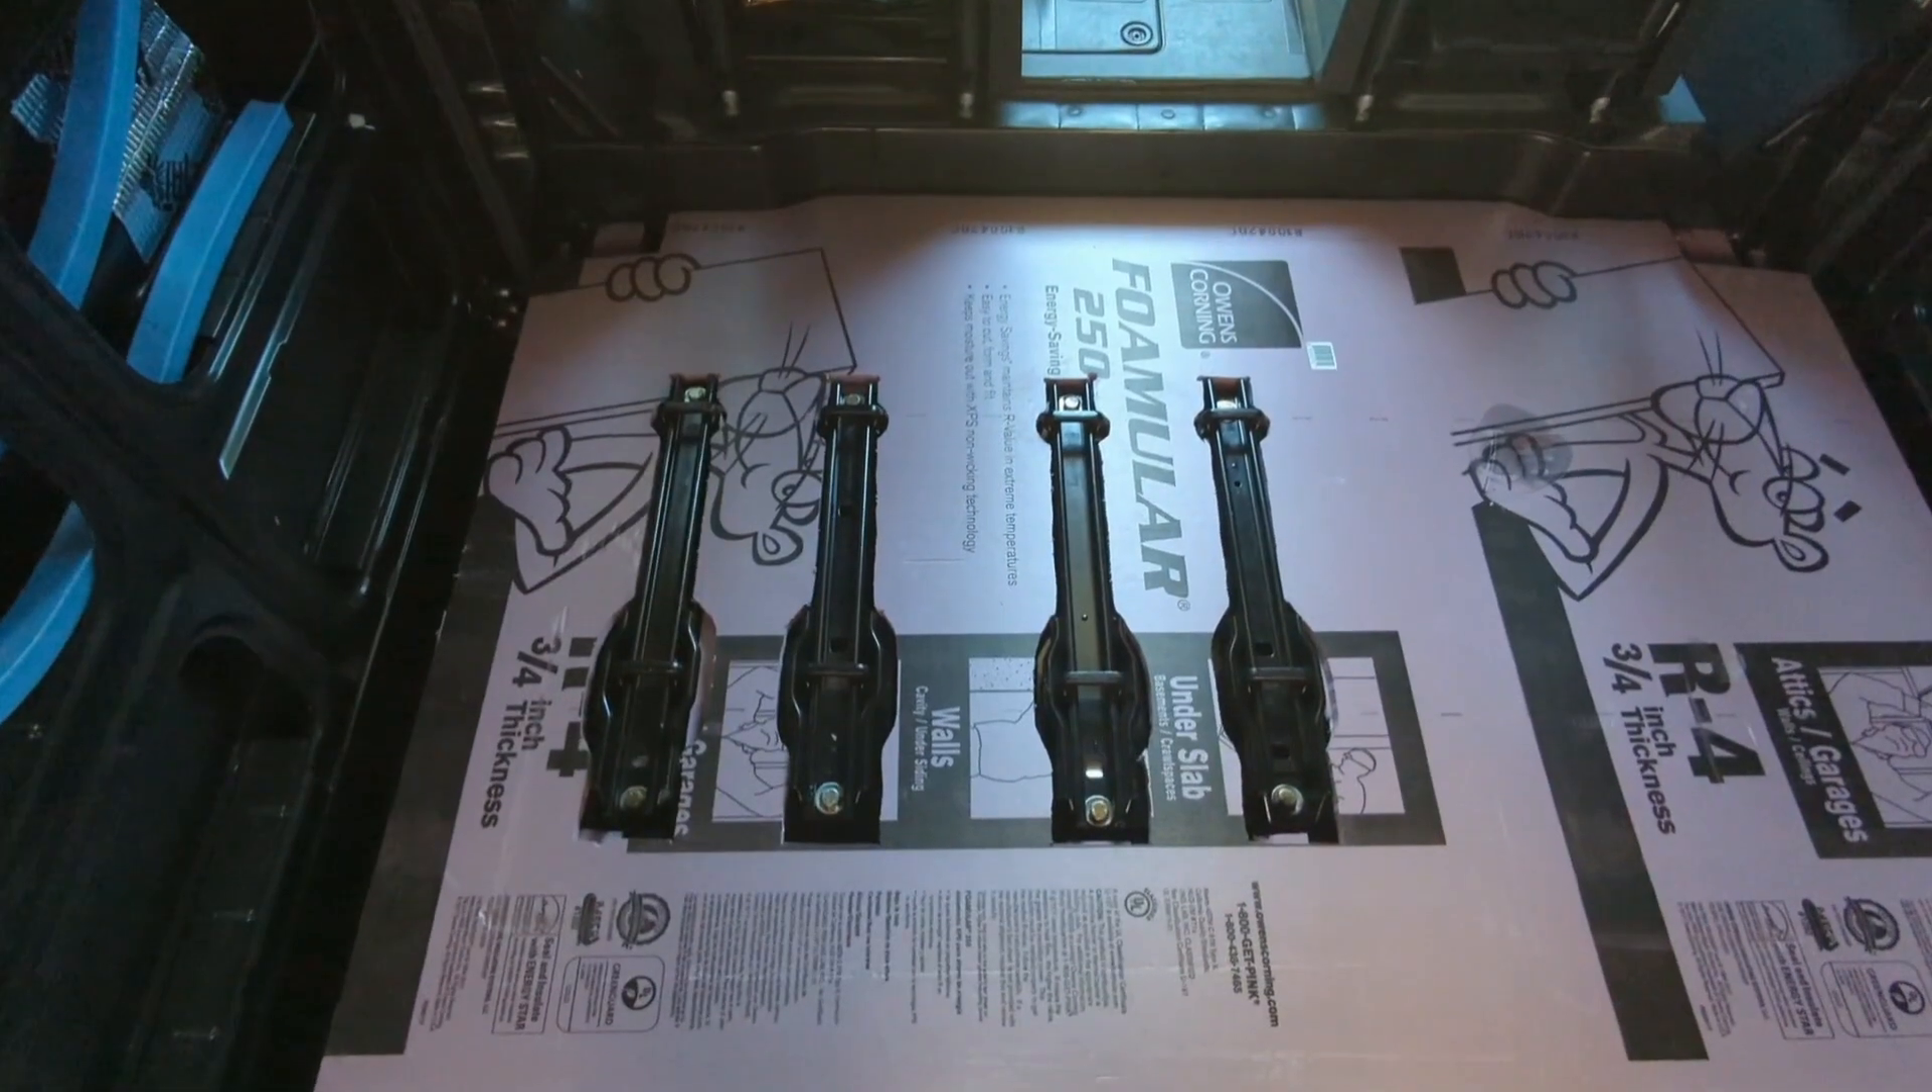Test fitting the front portion of the three quarter inch foam board over the seat tracks. Pretty great fit on the first try.